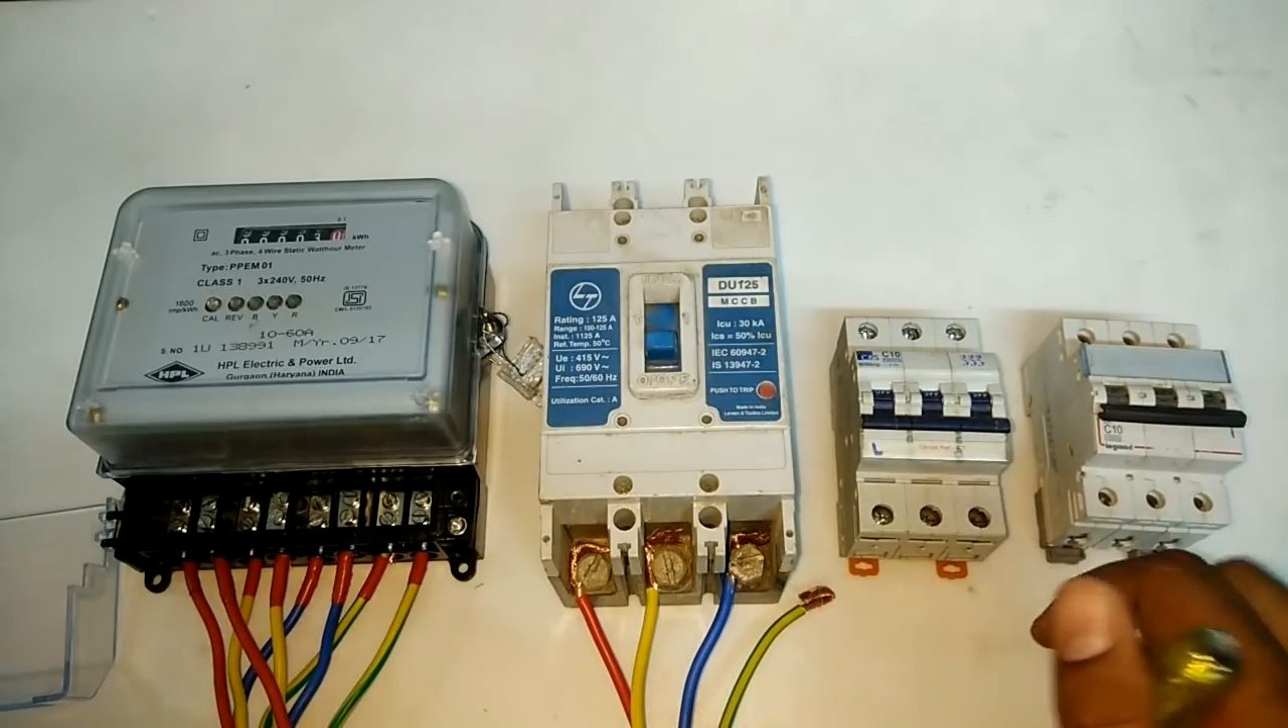MCCB के input में RYB connect कर दिया है।